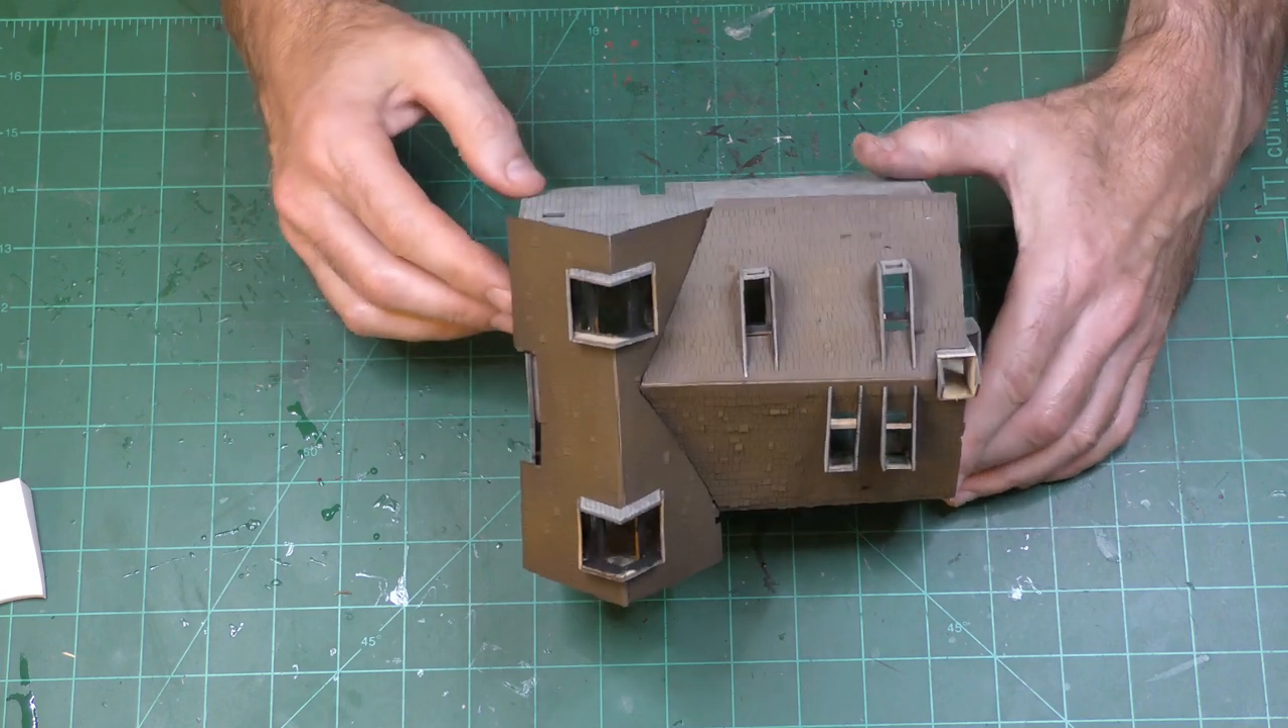At this point I have my dormers glued in place.